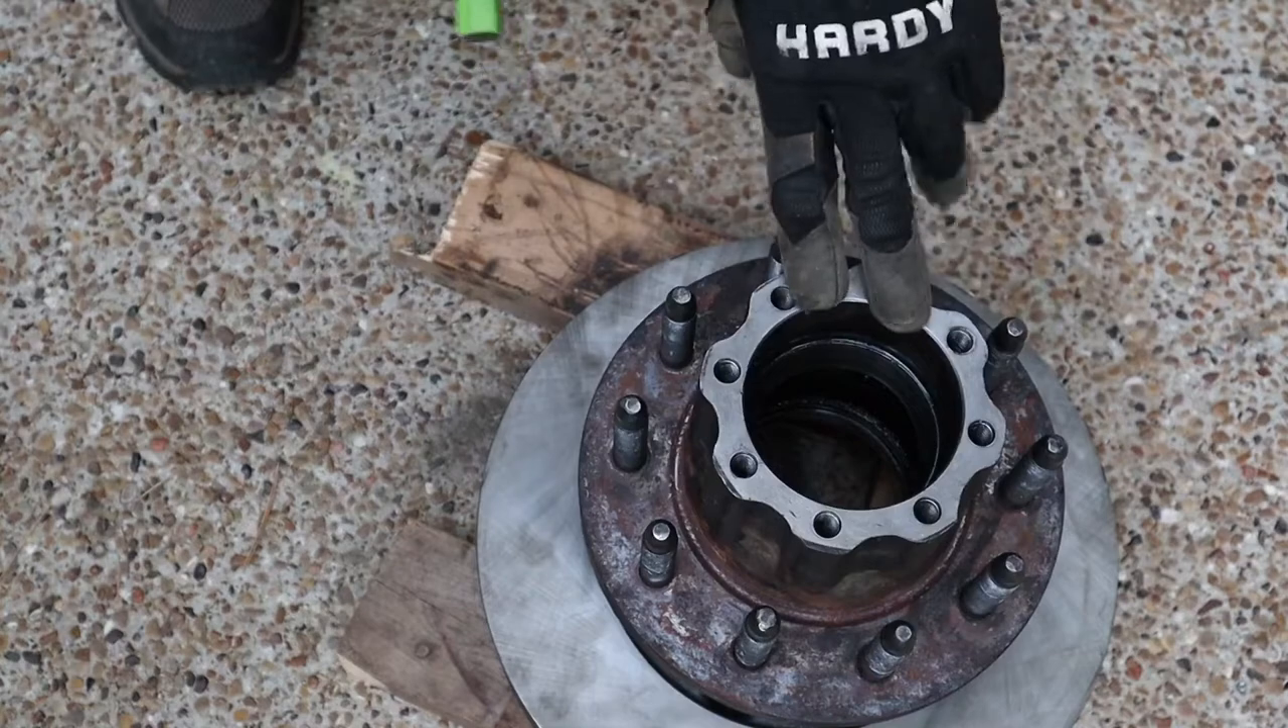So there is my new brake rotor installed on the hub.